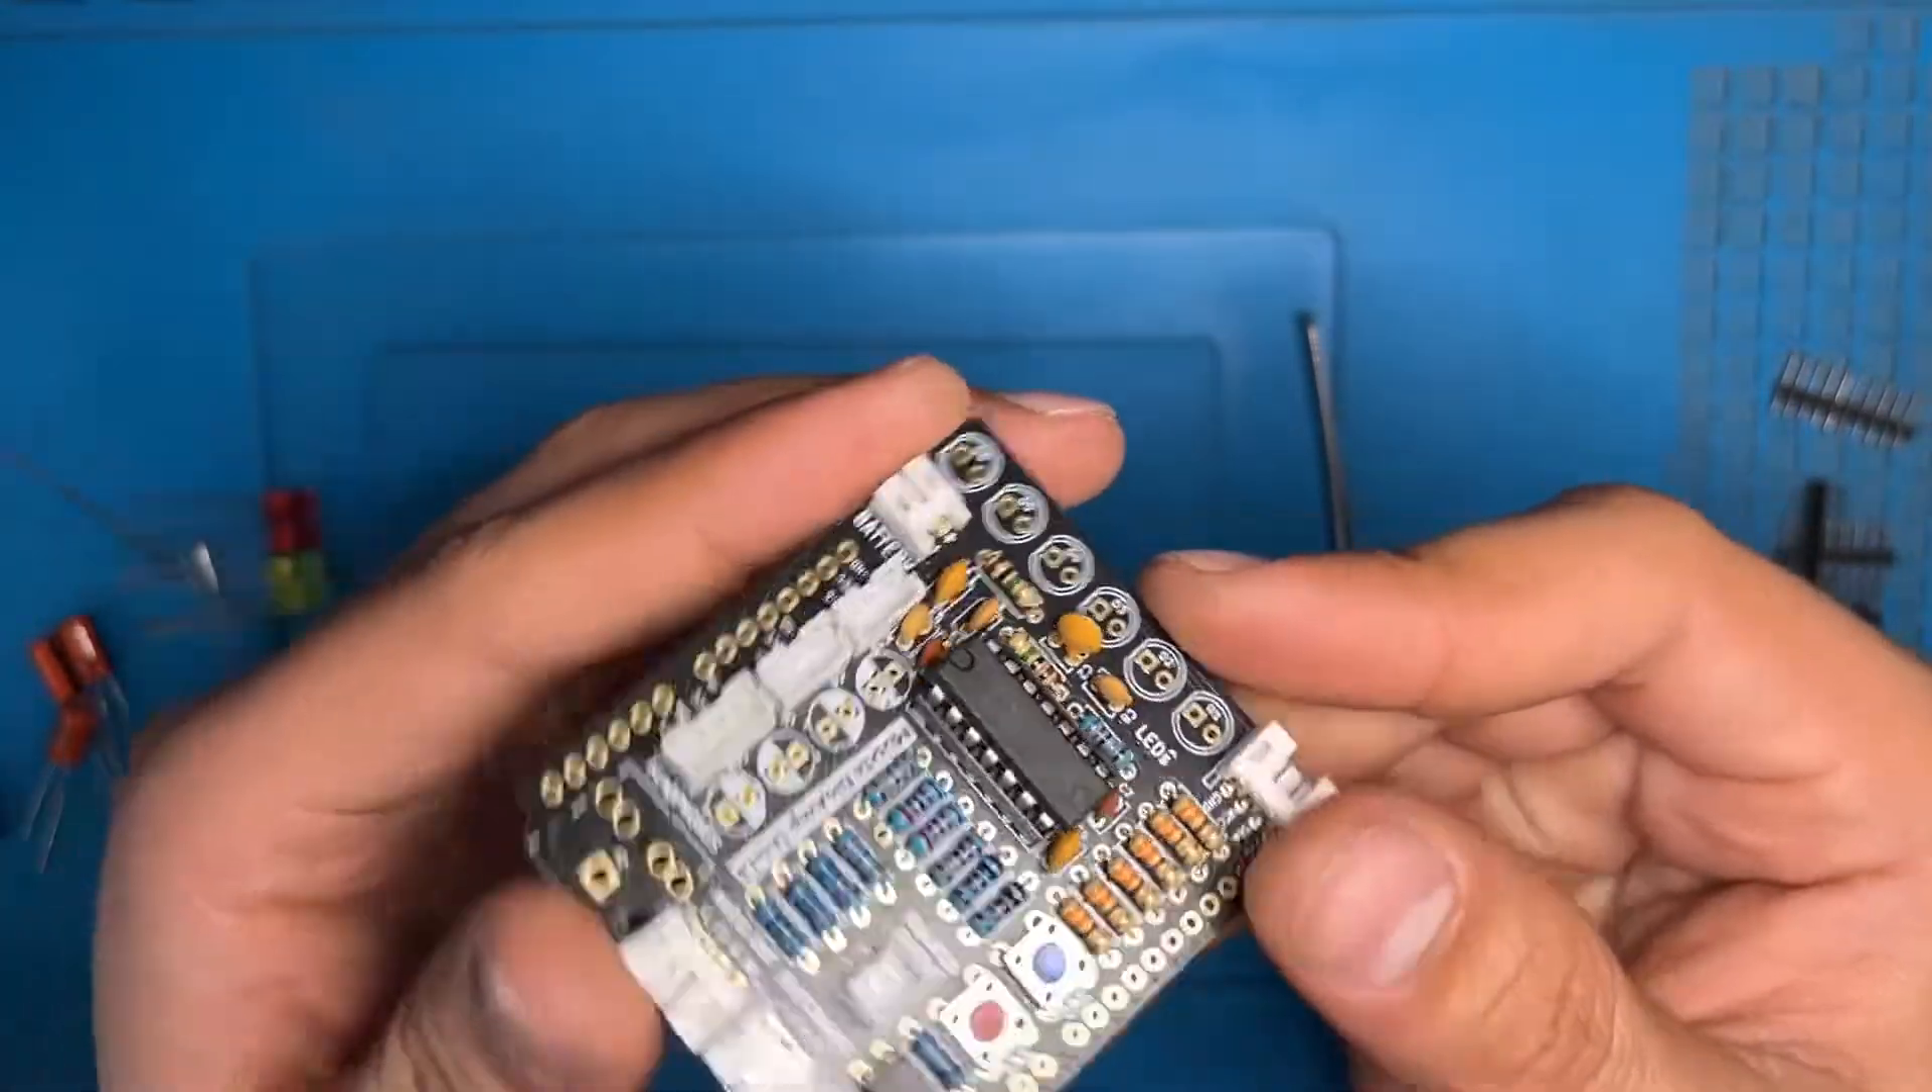You can see that the ic has been placed properly.